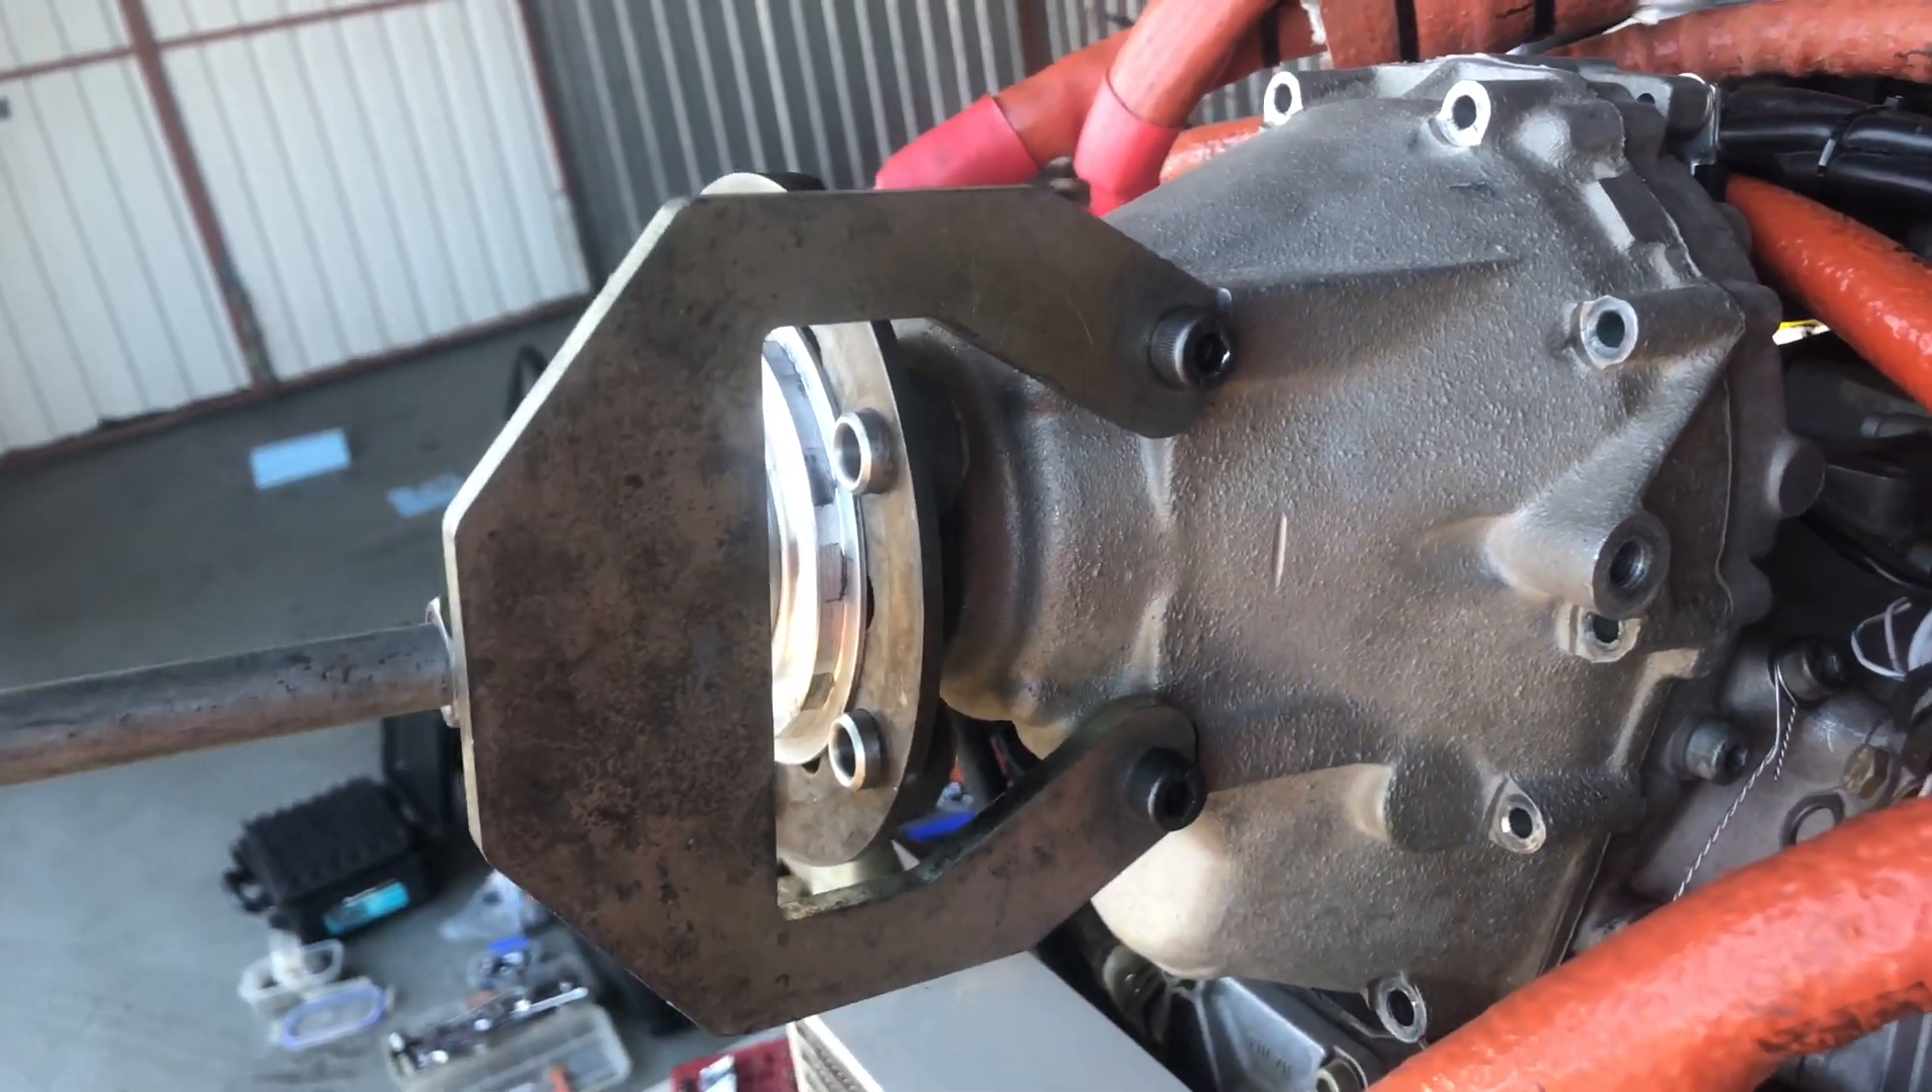Okay so now we have all of our gearbox bolts removed and we have the gearbox remover slide puller installed and that's held on to the gearbox using the two M8 bolts that are built into the casting here.